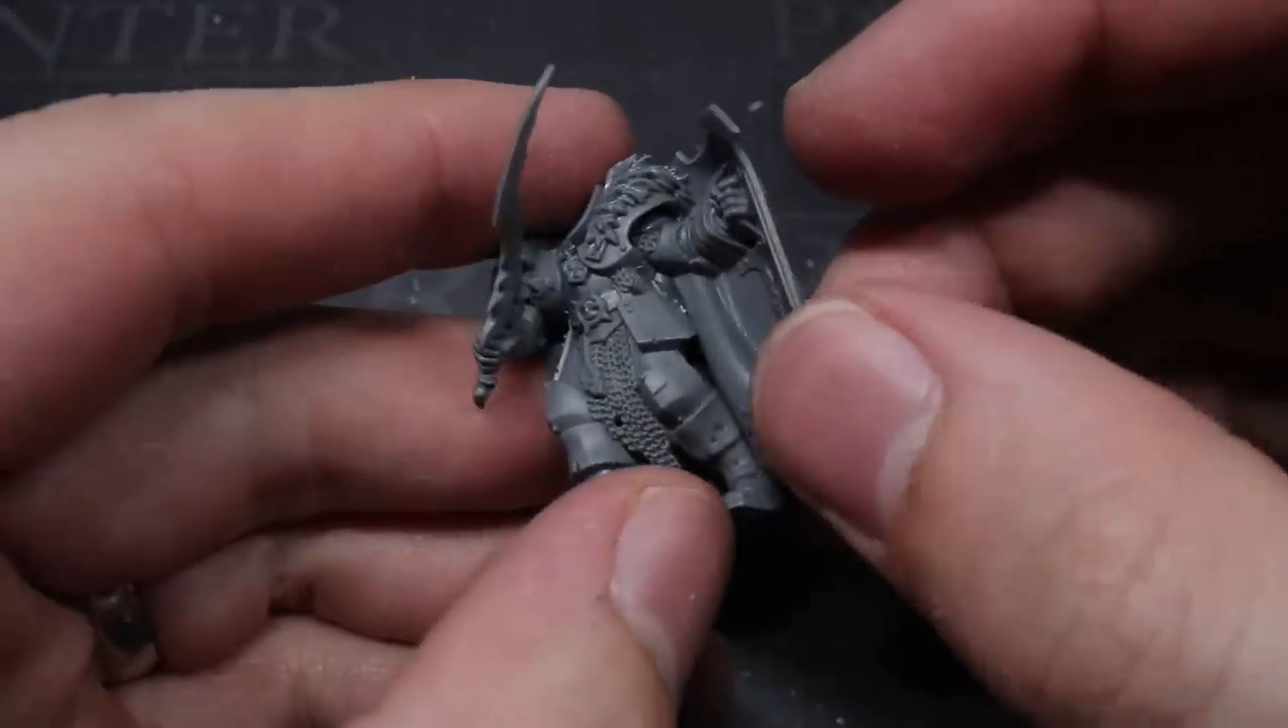With the sword completed, I then went ahead and assembled the miniatures torso and arms together using the components that I removed earlier on.